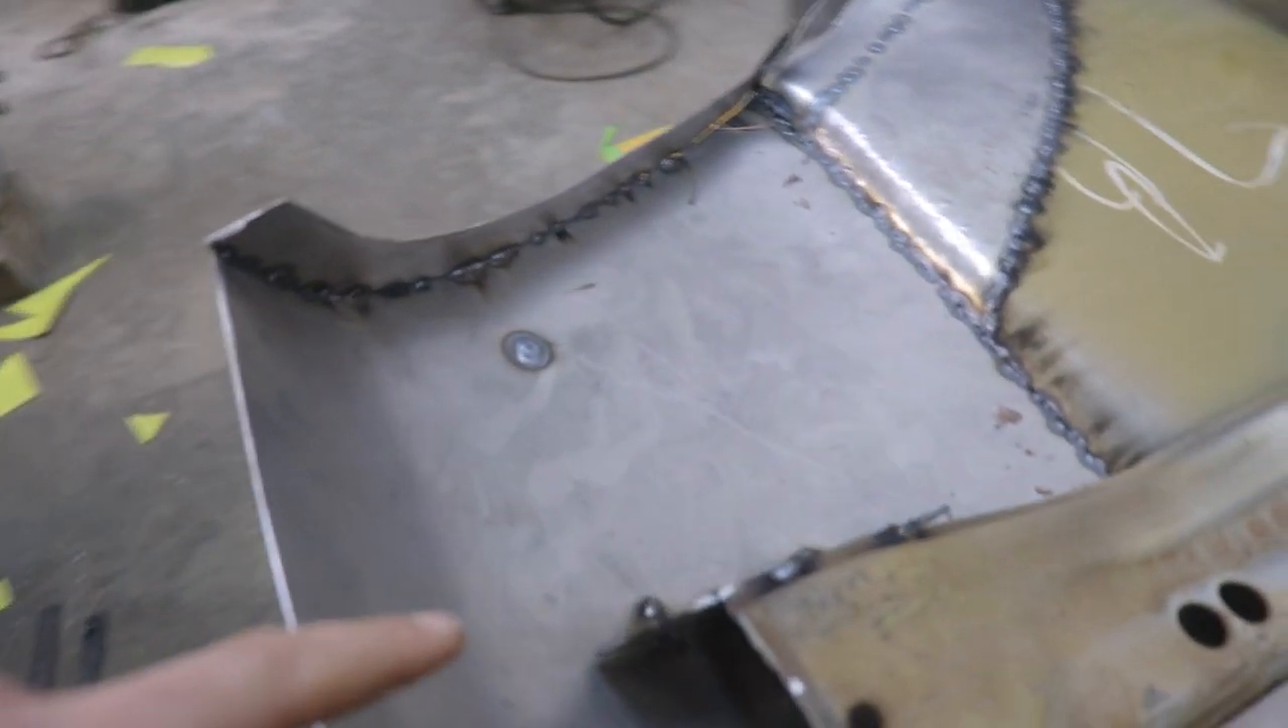This whole bottom section was completely rotten as well. So that's all new metal and it's going to be folded over.